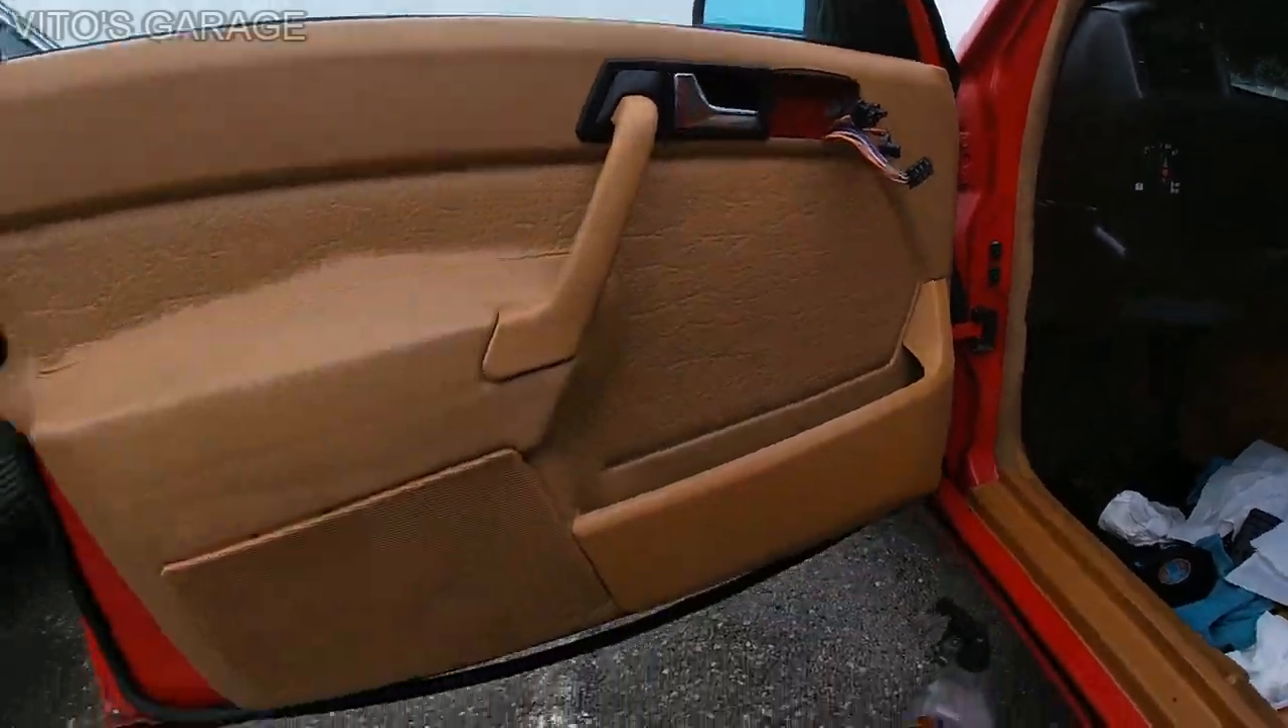I just have to put the window switch back on.